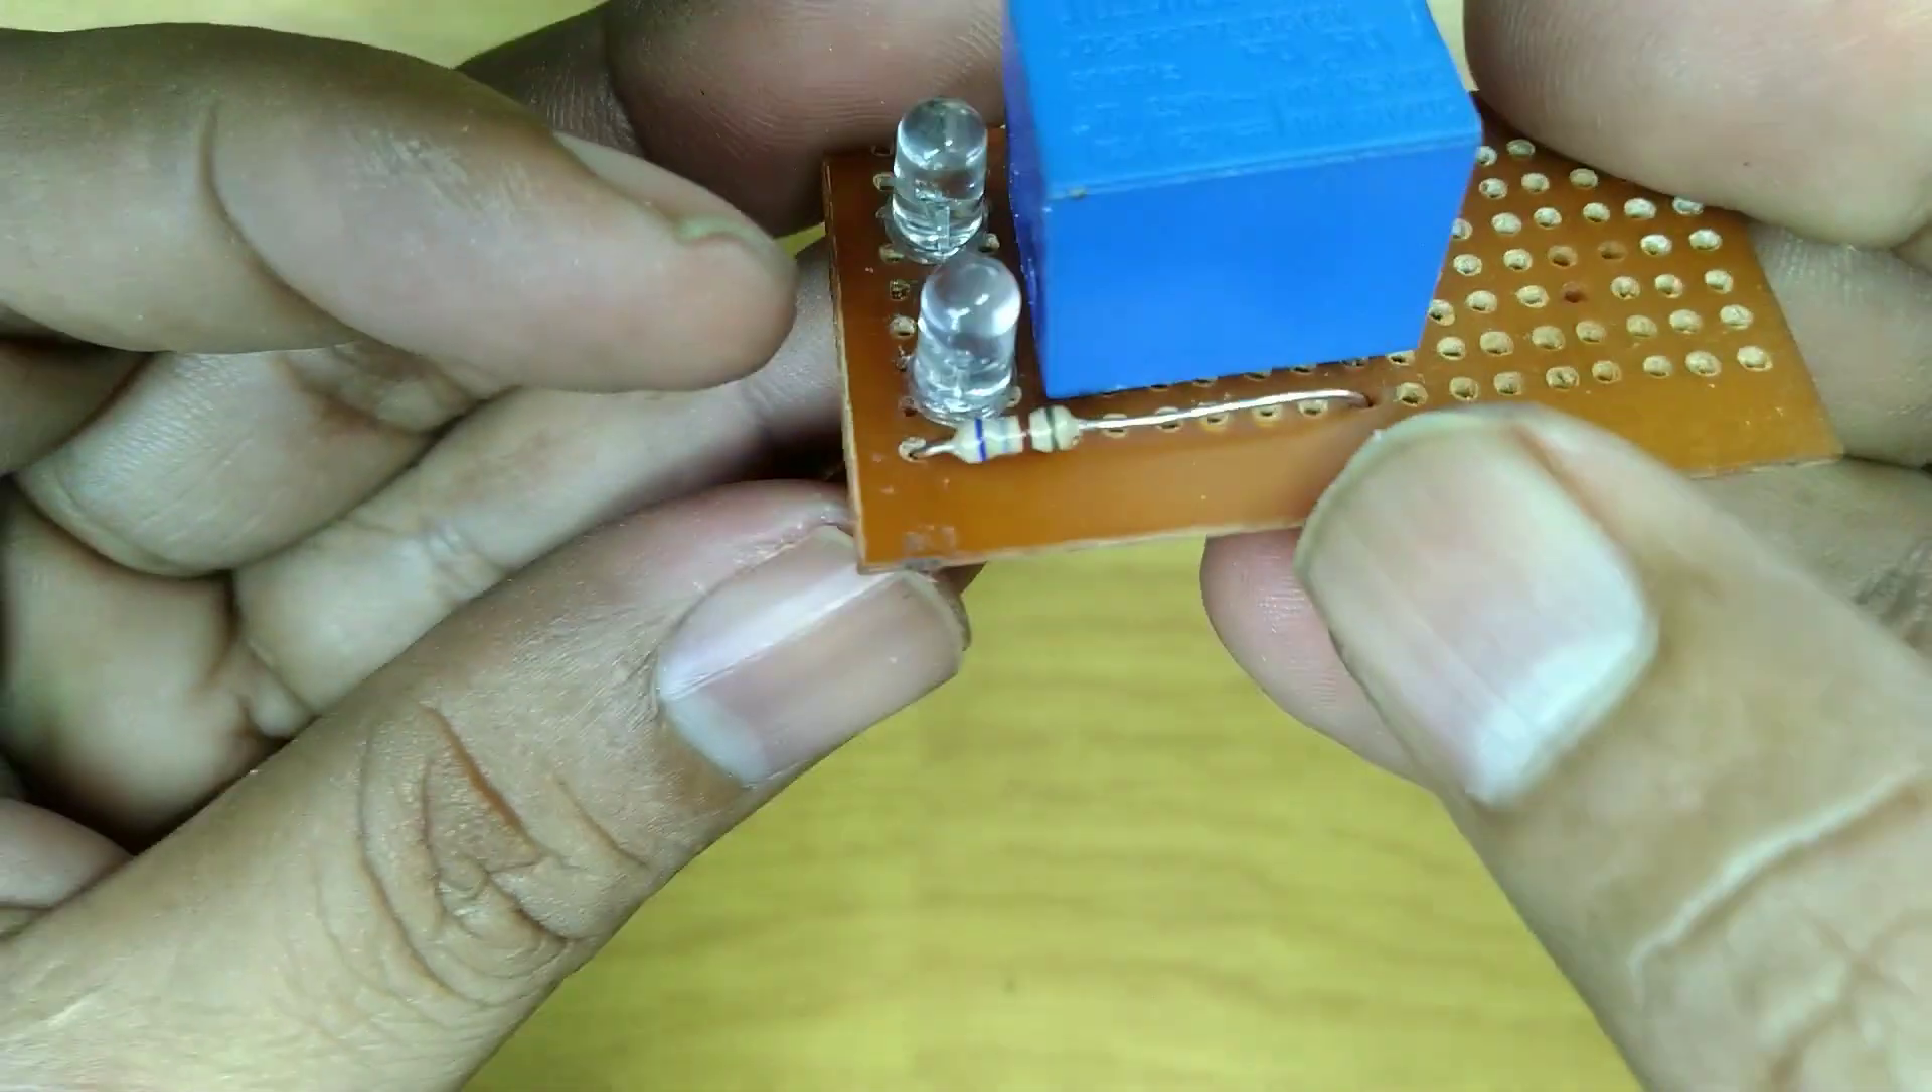LED का देखे यह resistance हमने यहाँ पे जोड़ दिया है क्वाइल के इस तरफ।